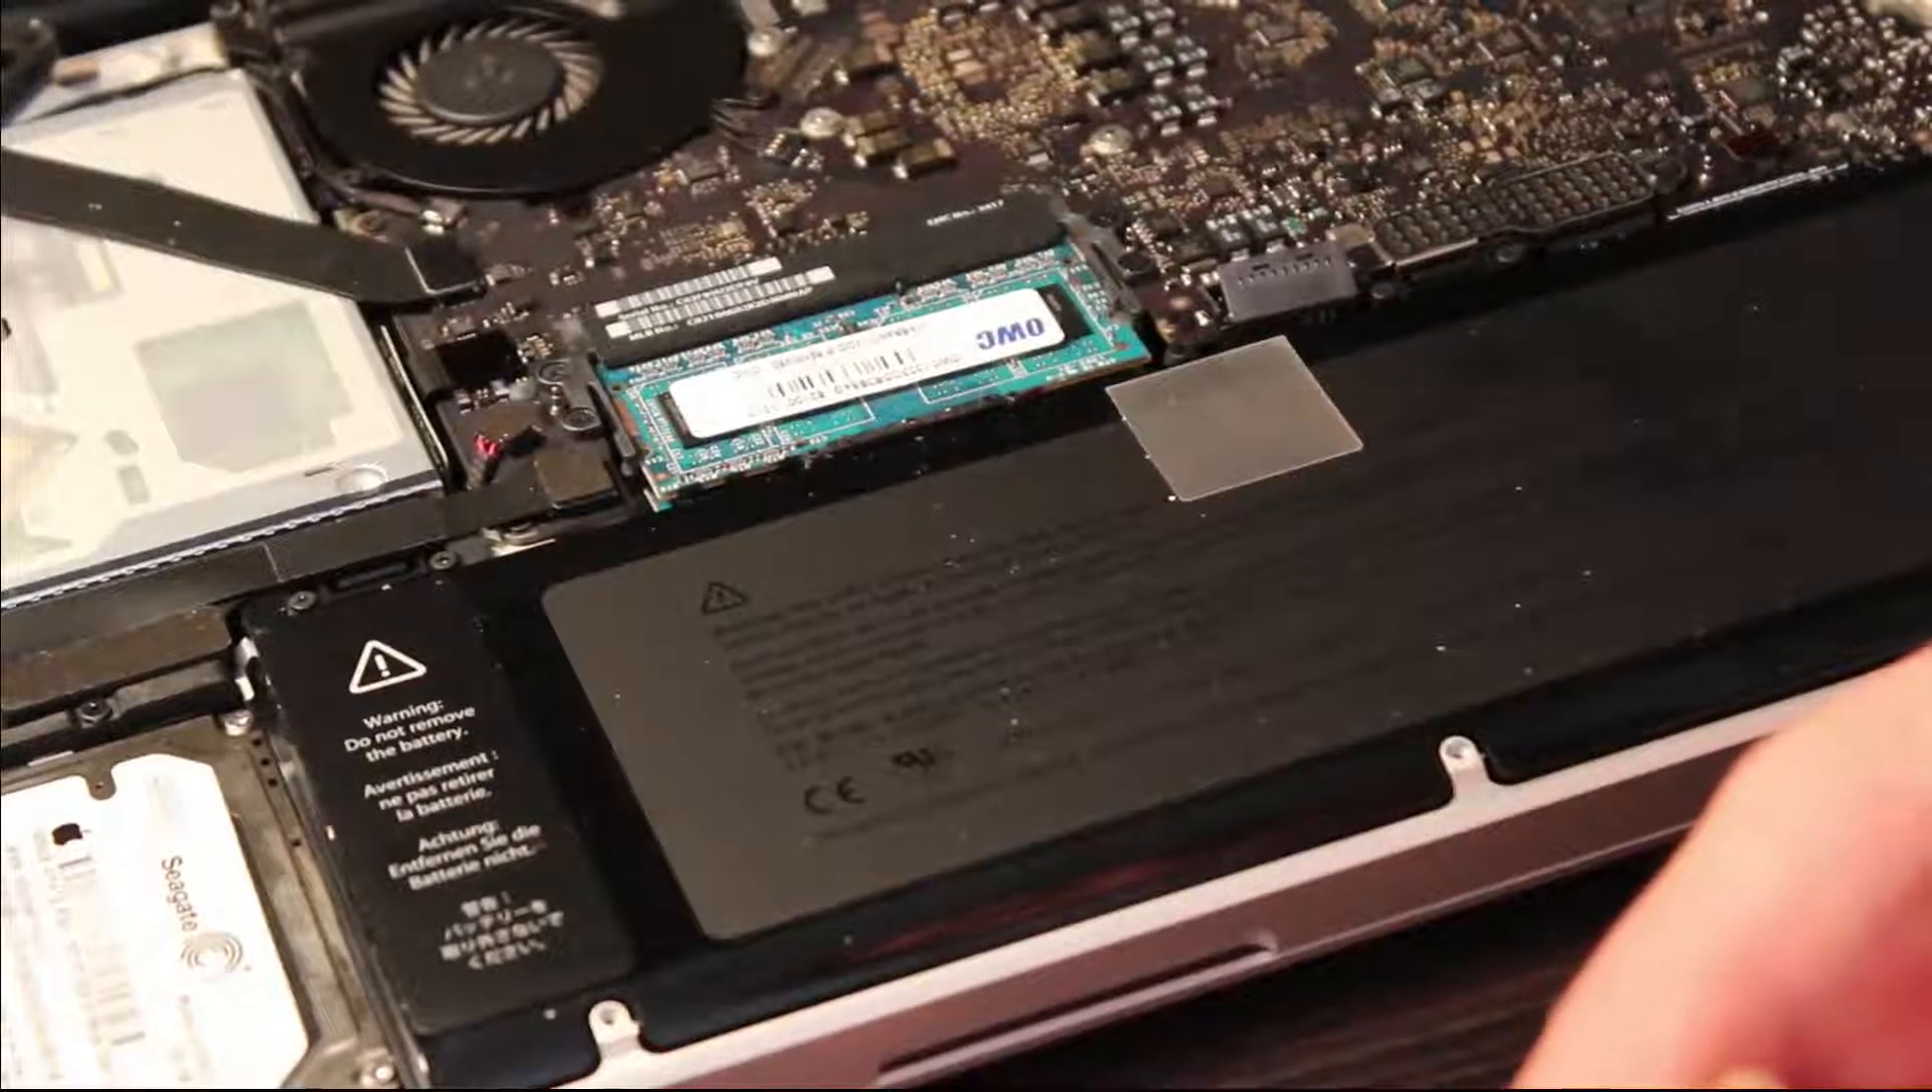Now that the memory is in there you actually could go ahead and stop right now if all you were doing was a memory upgrade.